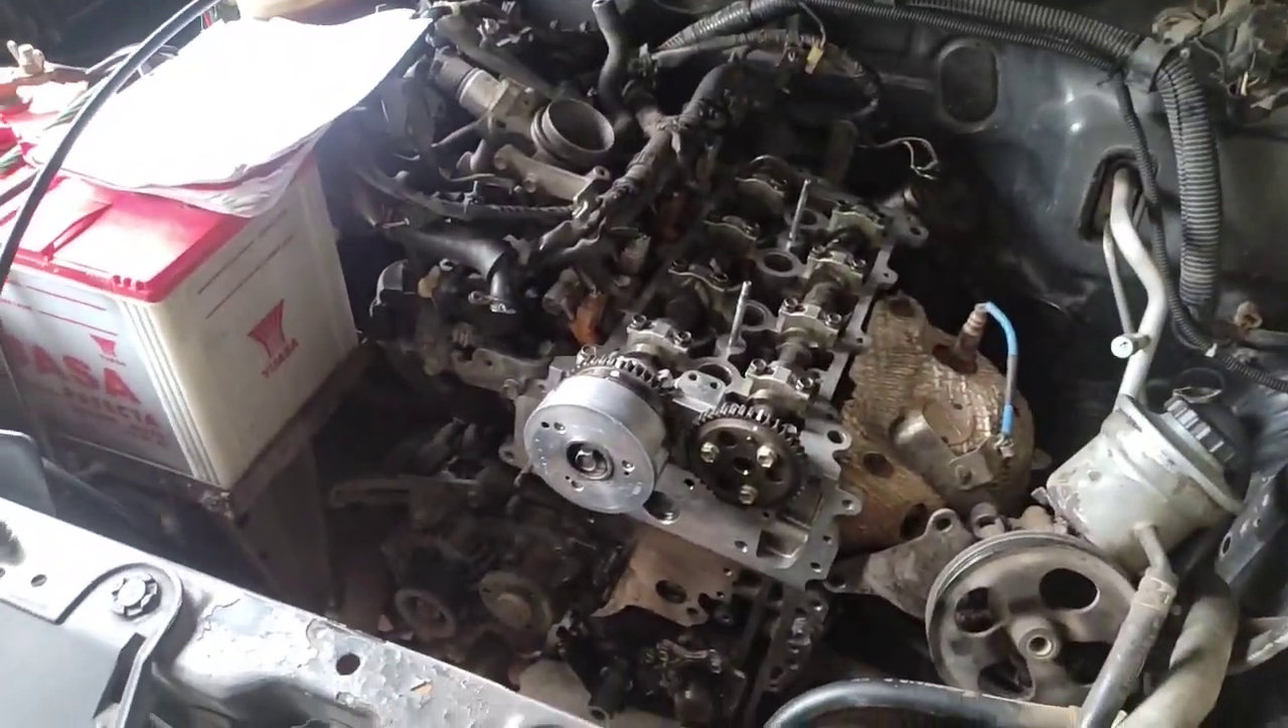Oke next giginya udah terpasang ya.